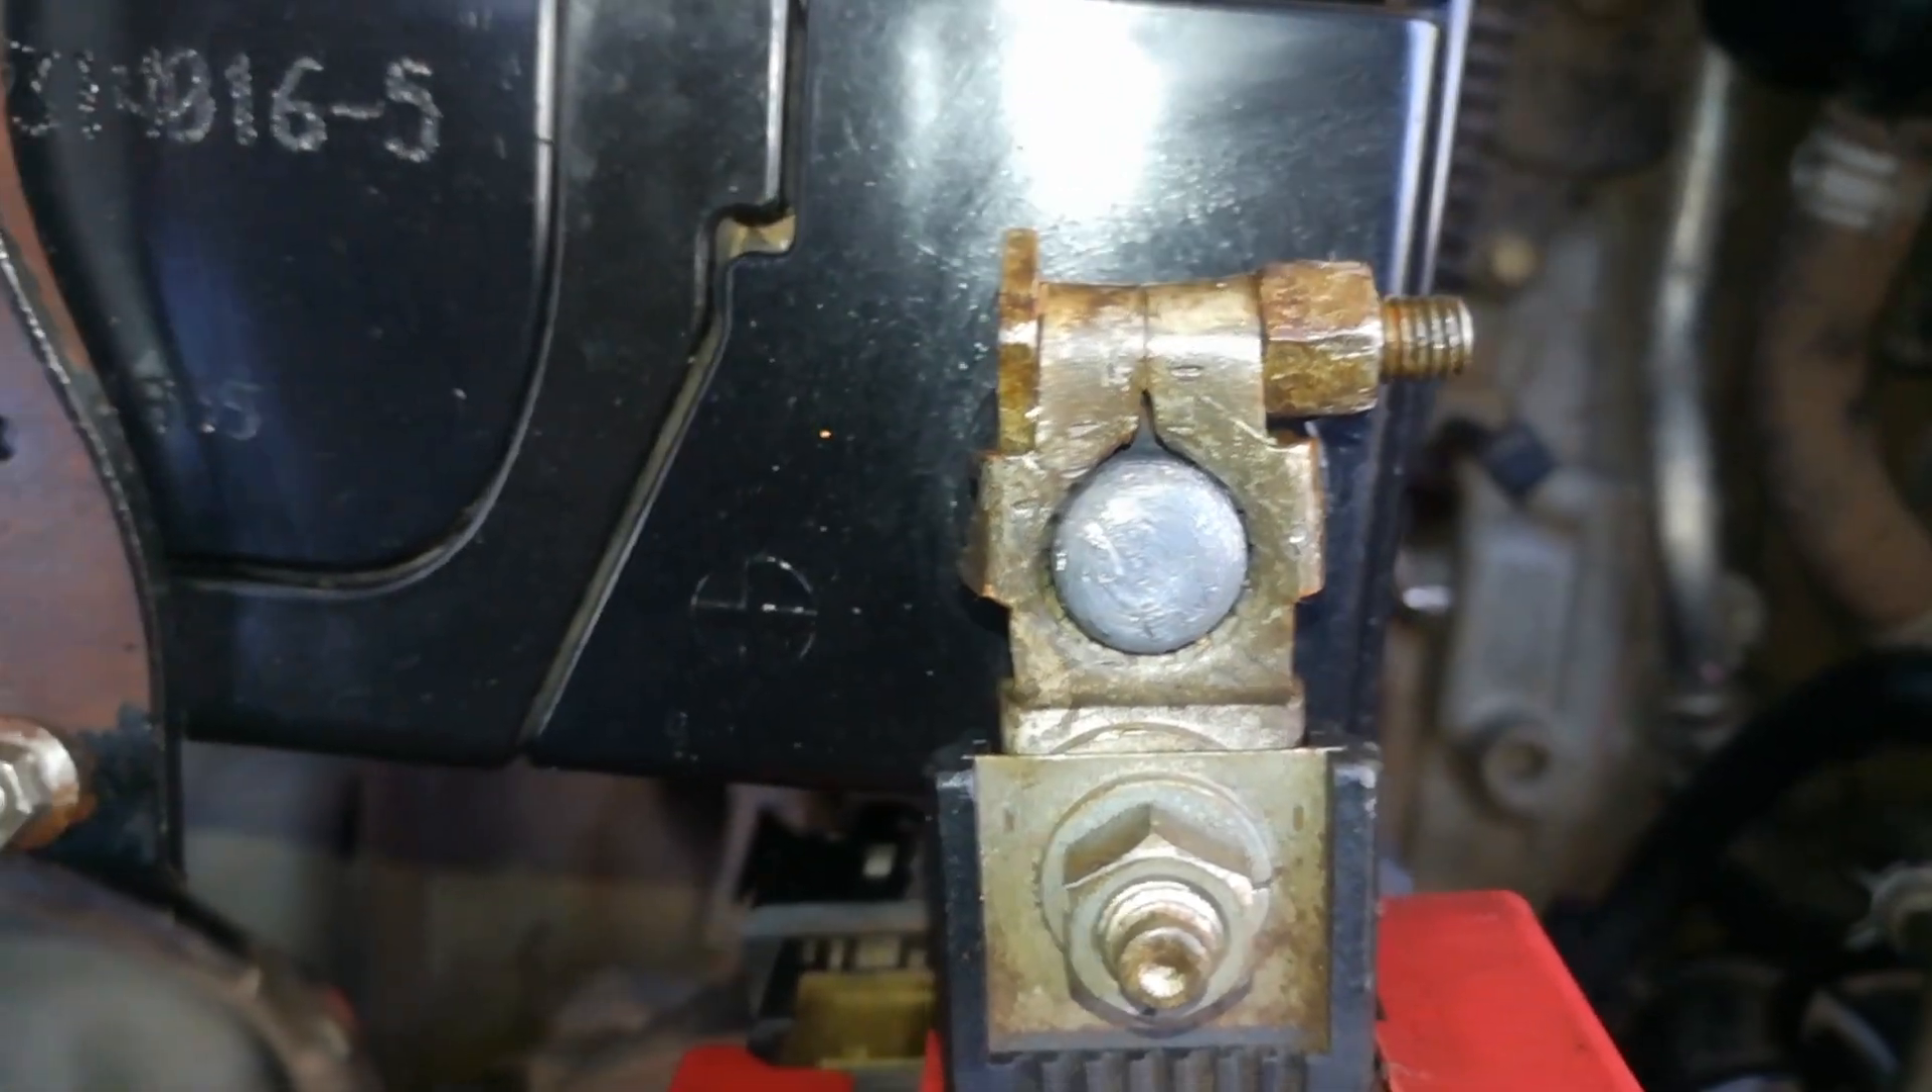As you can see the terminal is completely surrounded by the contact.